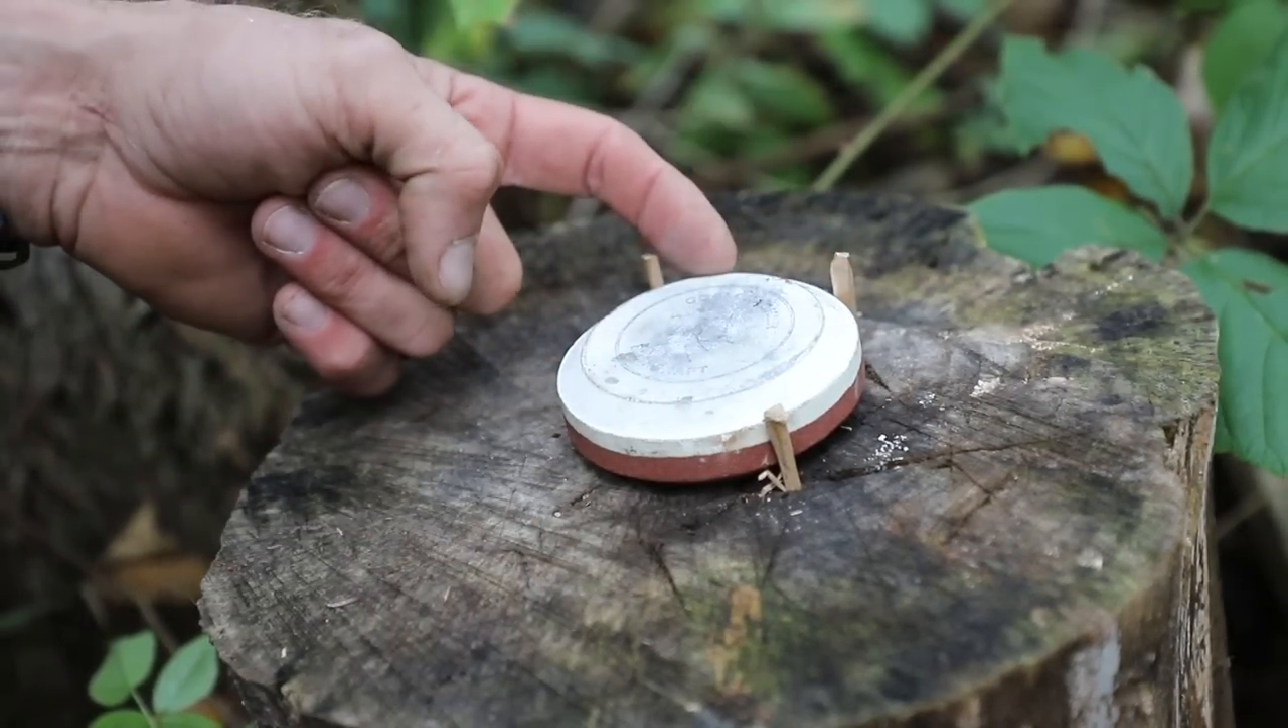All right, so you can see now at this point that my stone is very sturdy in there, but what you're also going to notice is that the wooden pegs are sticking up a little bit above the stone itself.